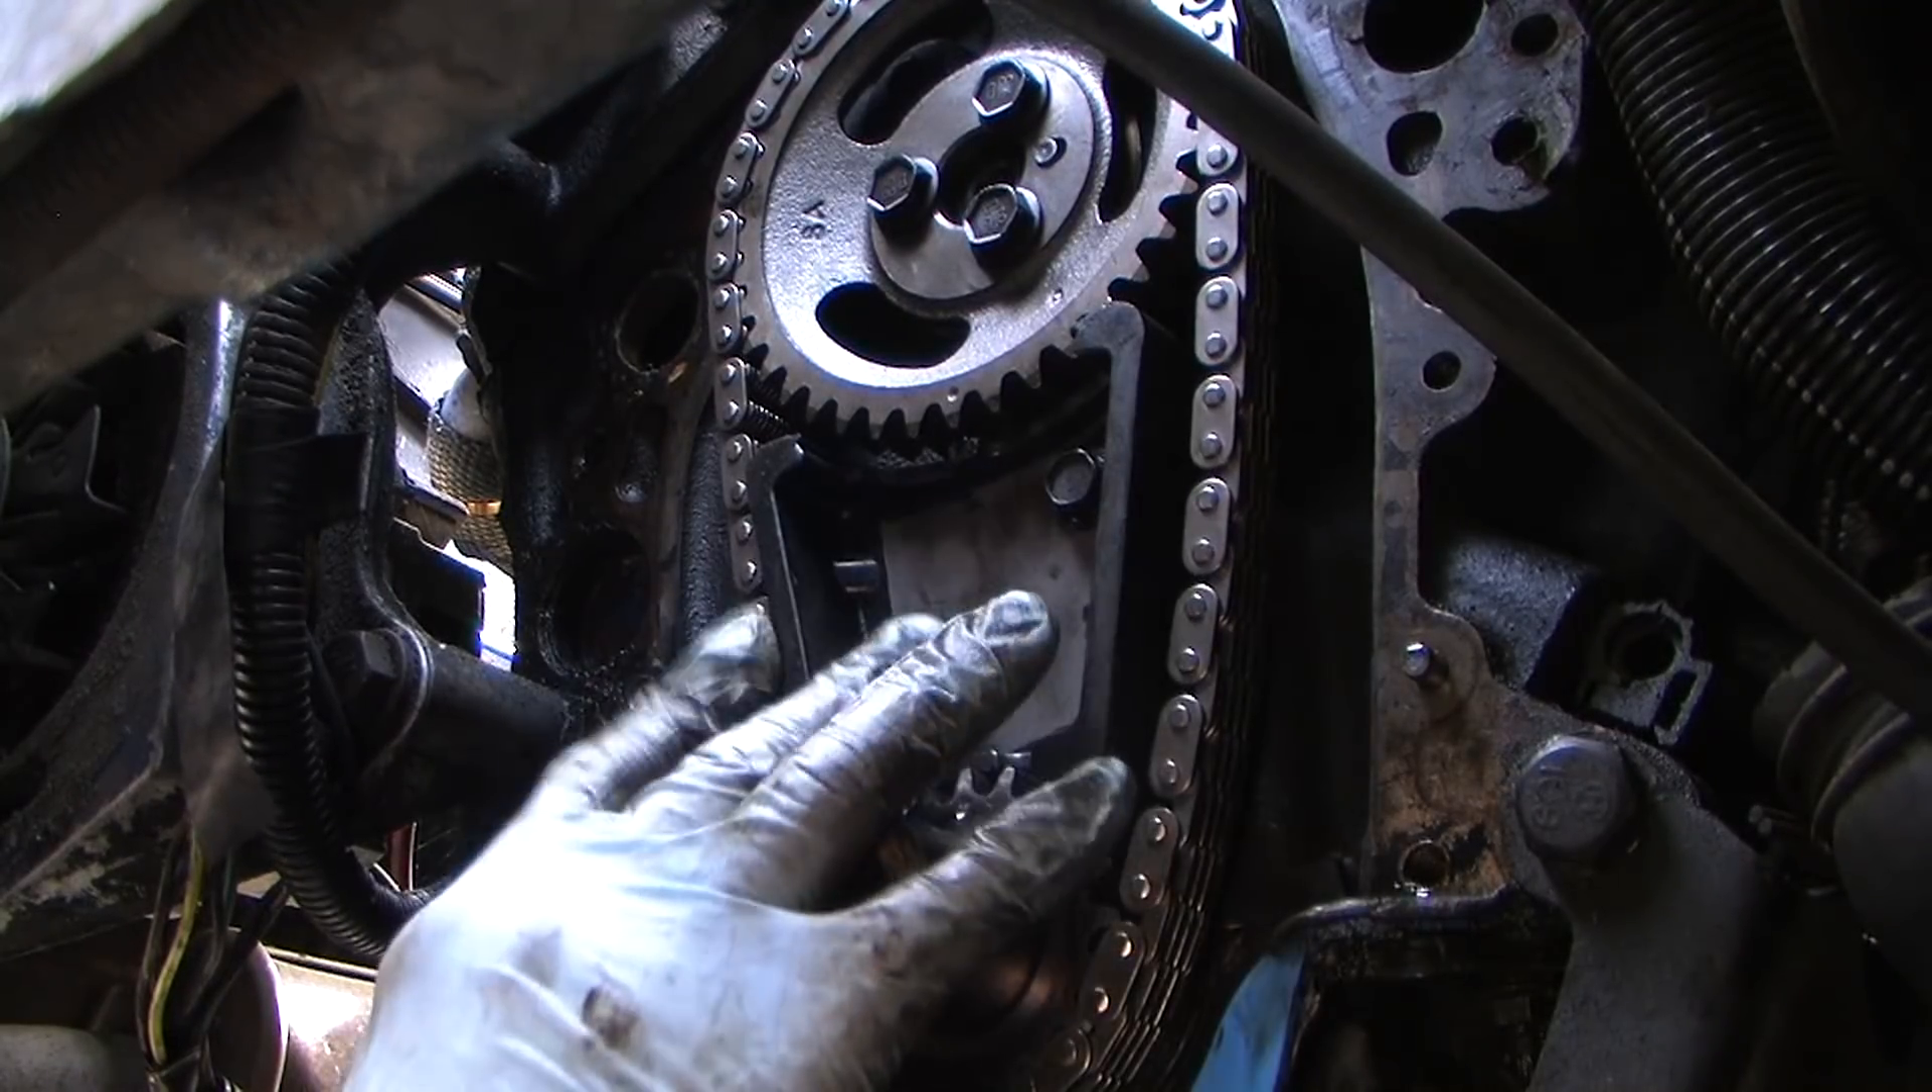Alright, as you can see we've got the timing gears on, we've got the chain on, the chain guide on.